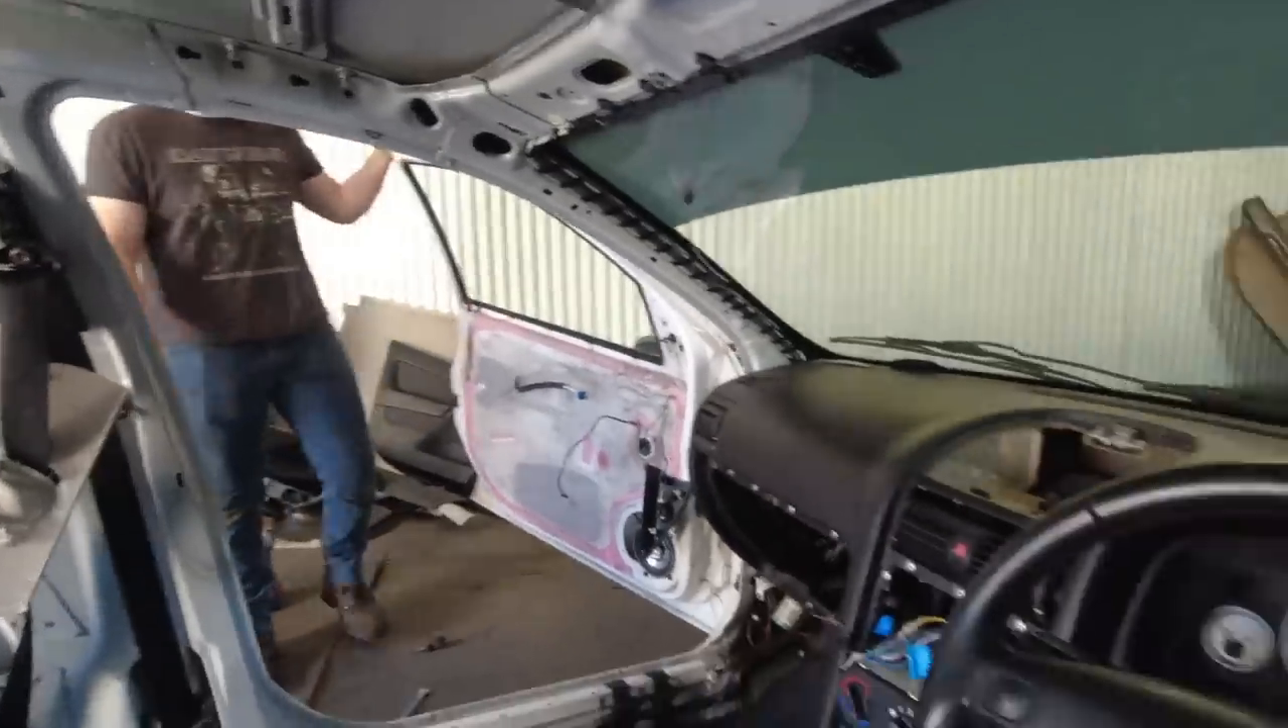So van is very stripped out now looks like it's being robbed.